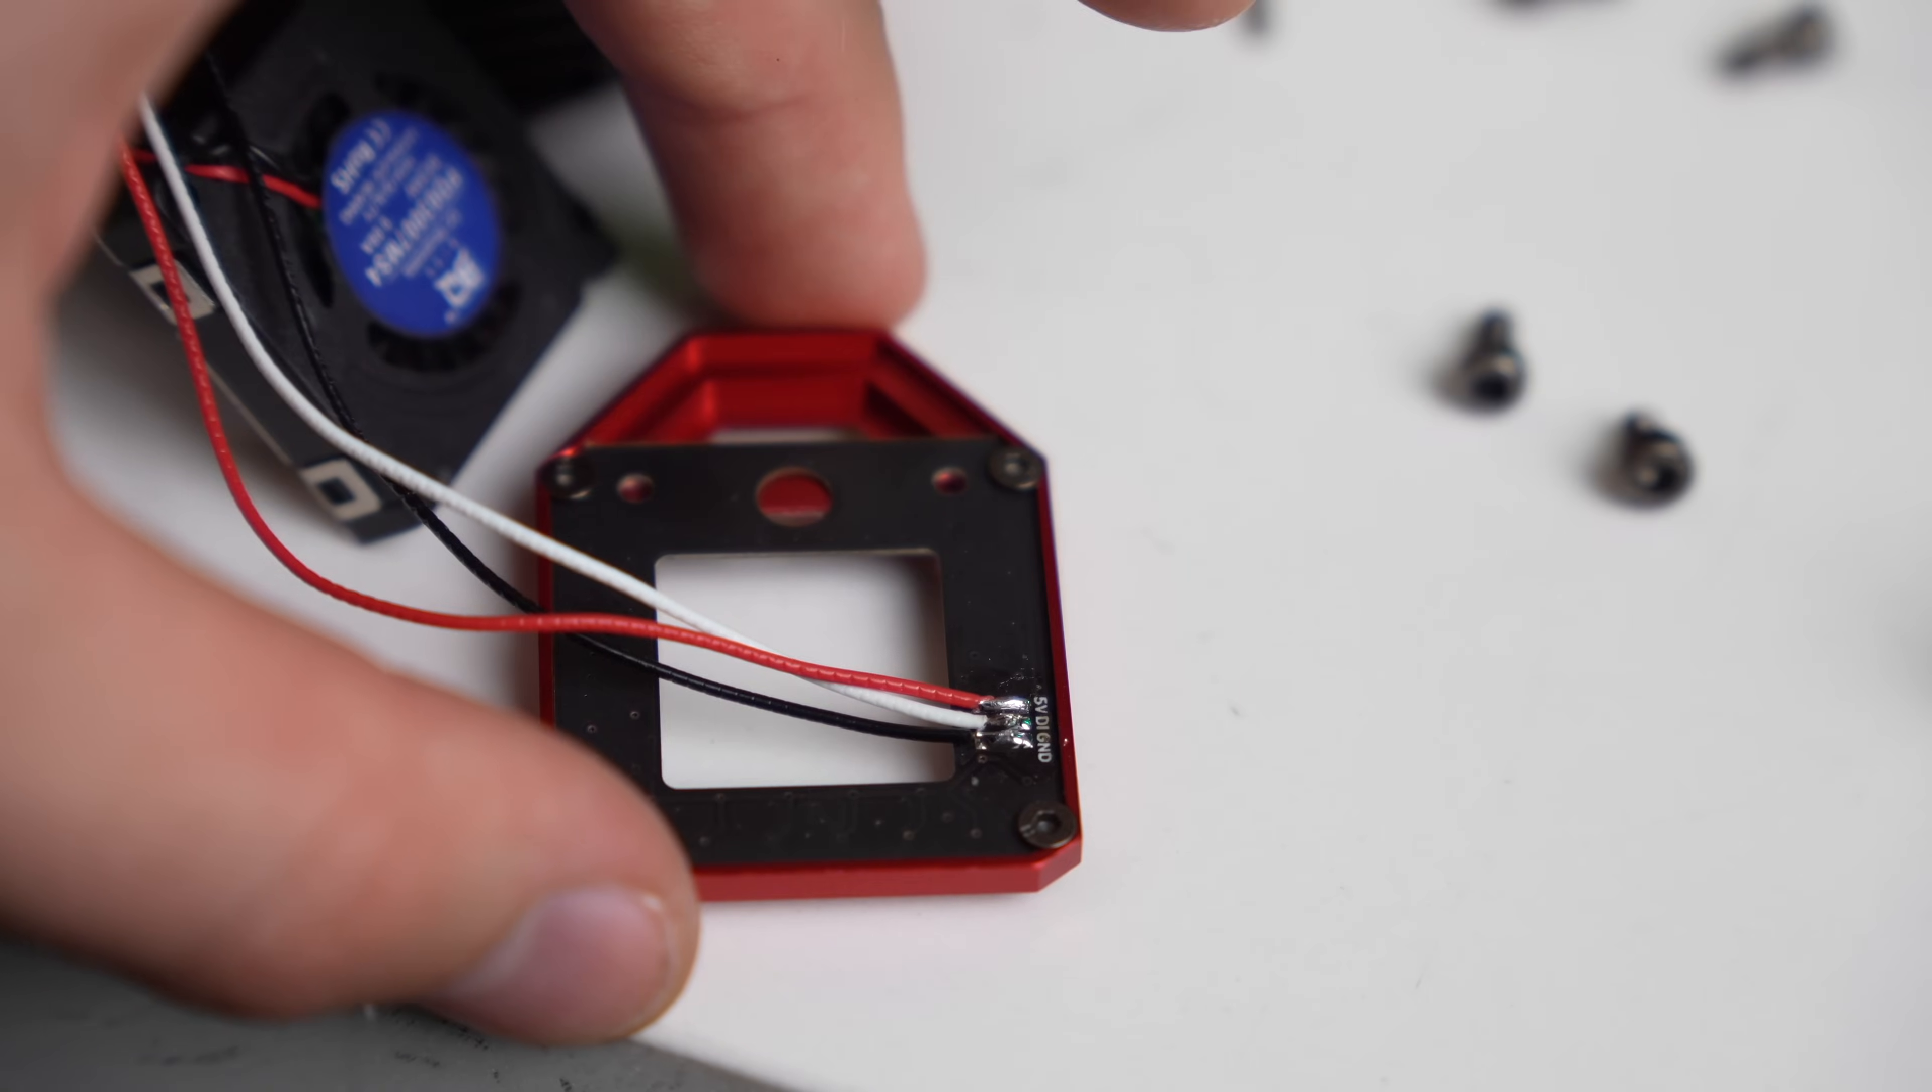I ended up removing all three wires, cleaning up the pads, and re -soldering them in place.